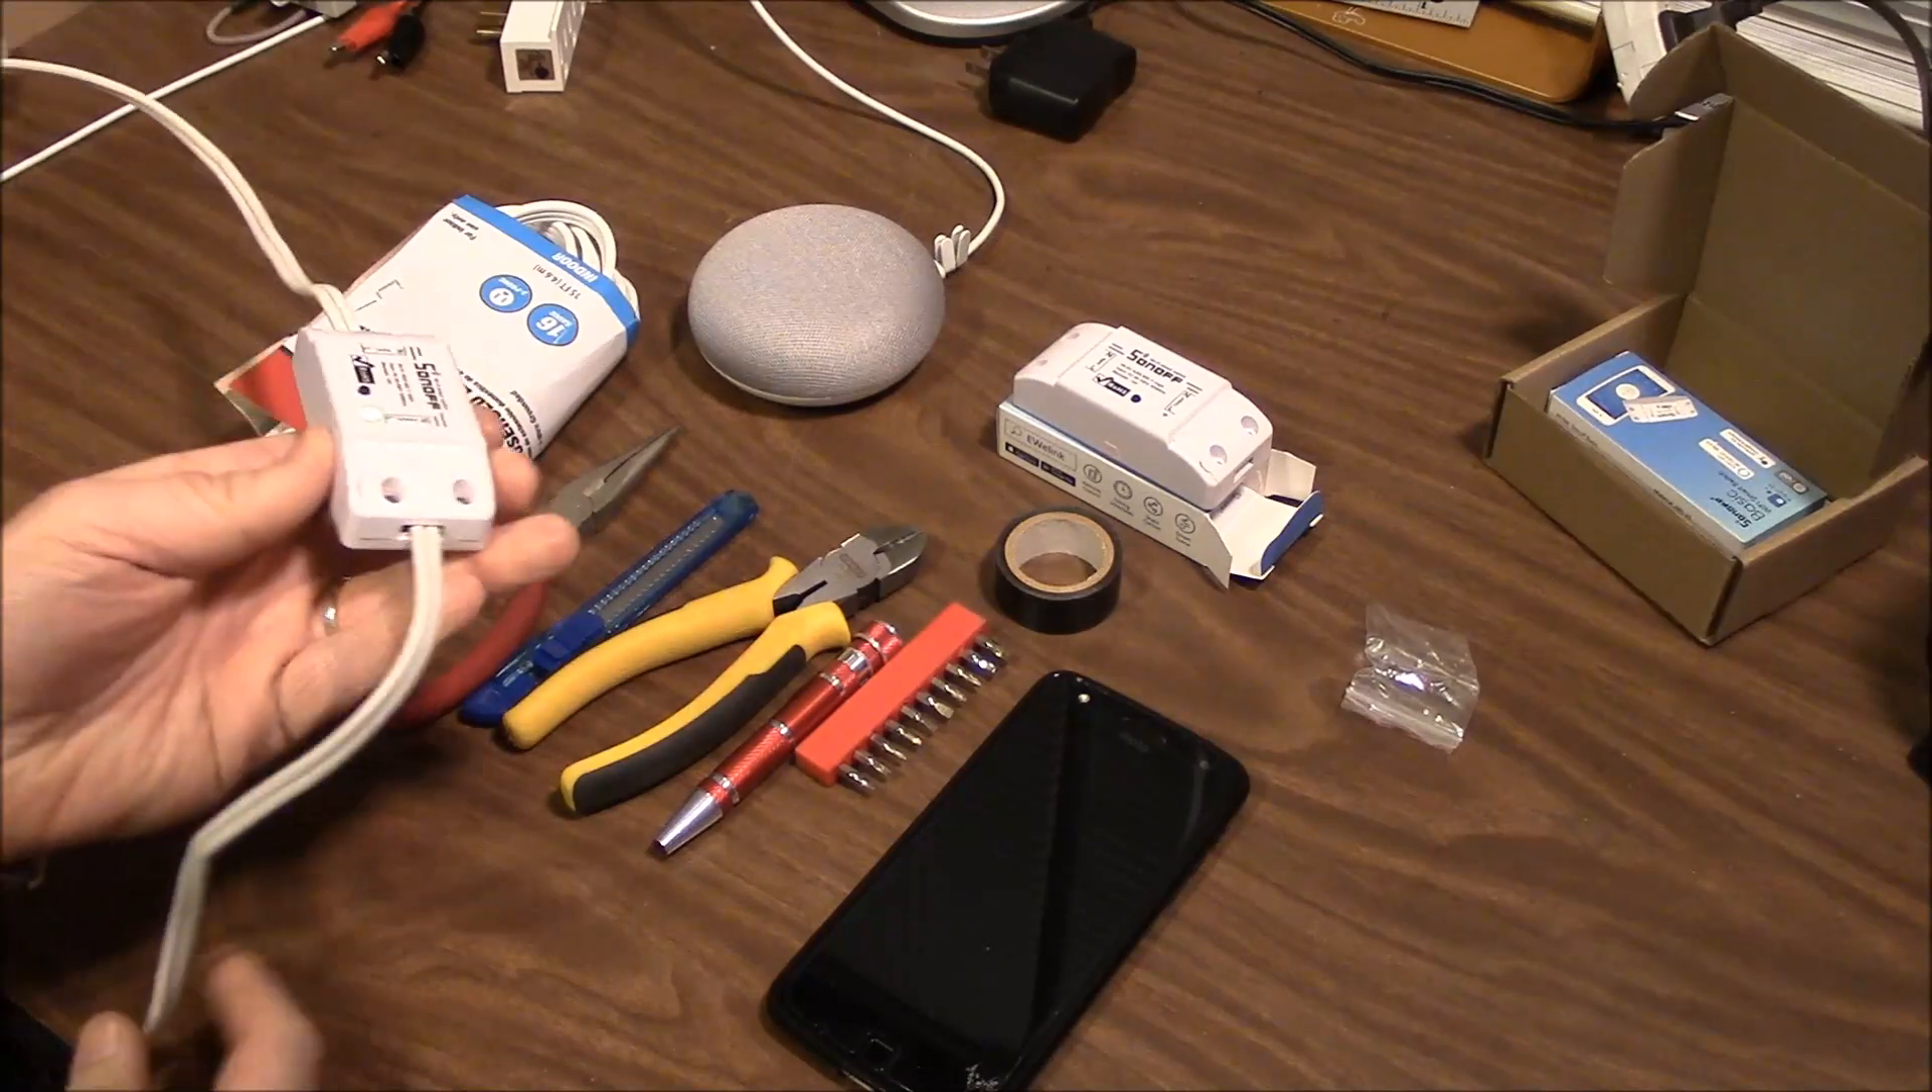And I've already got one, a Sonoff hooked up already here.